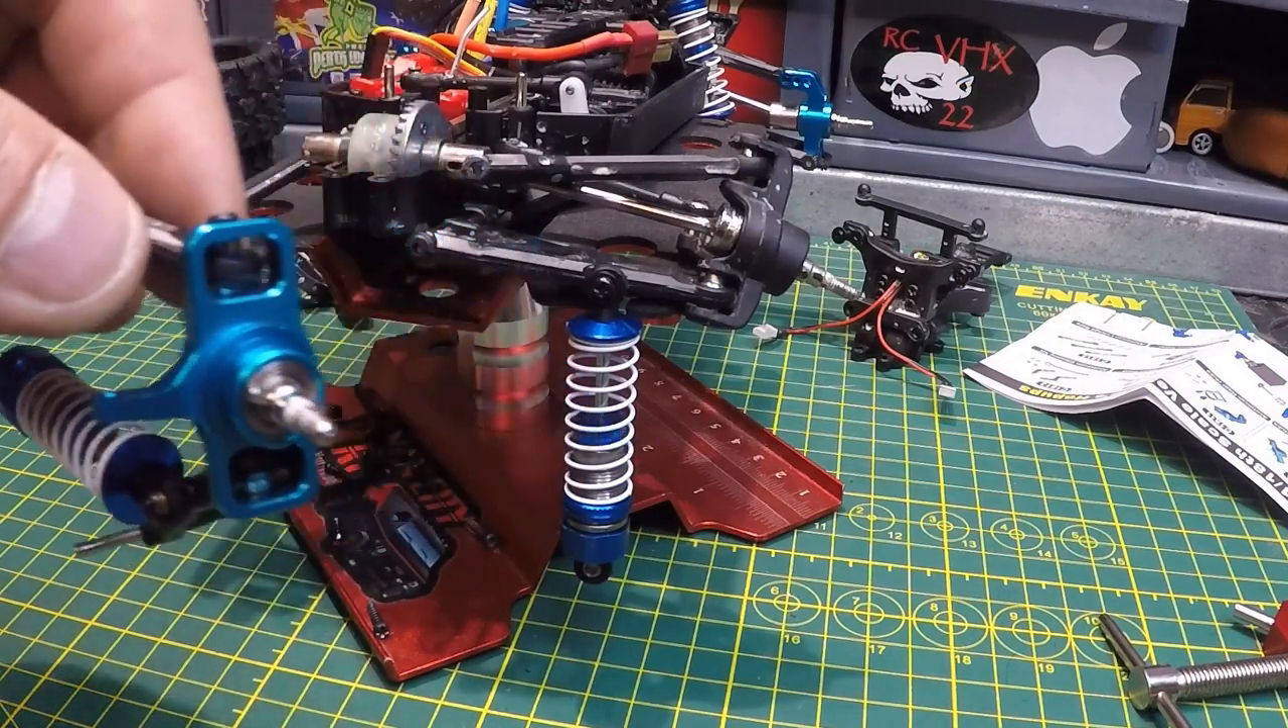I've got the steering hub on the one side pre -assembled here ready to go back in.